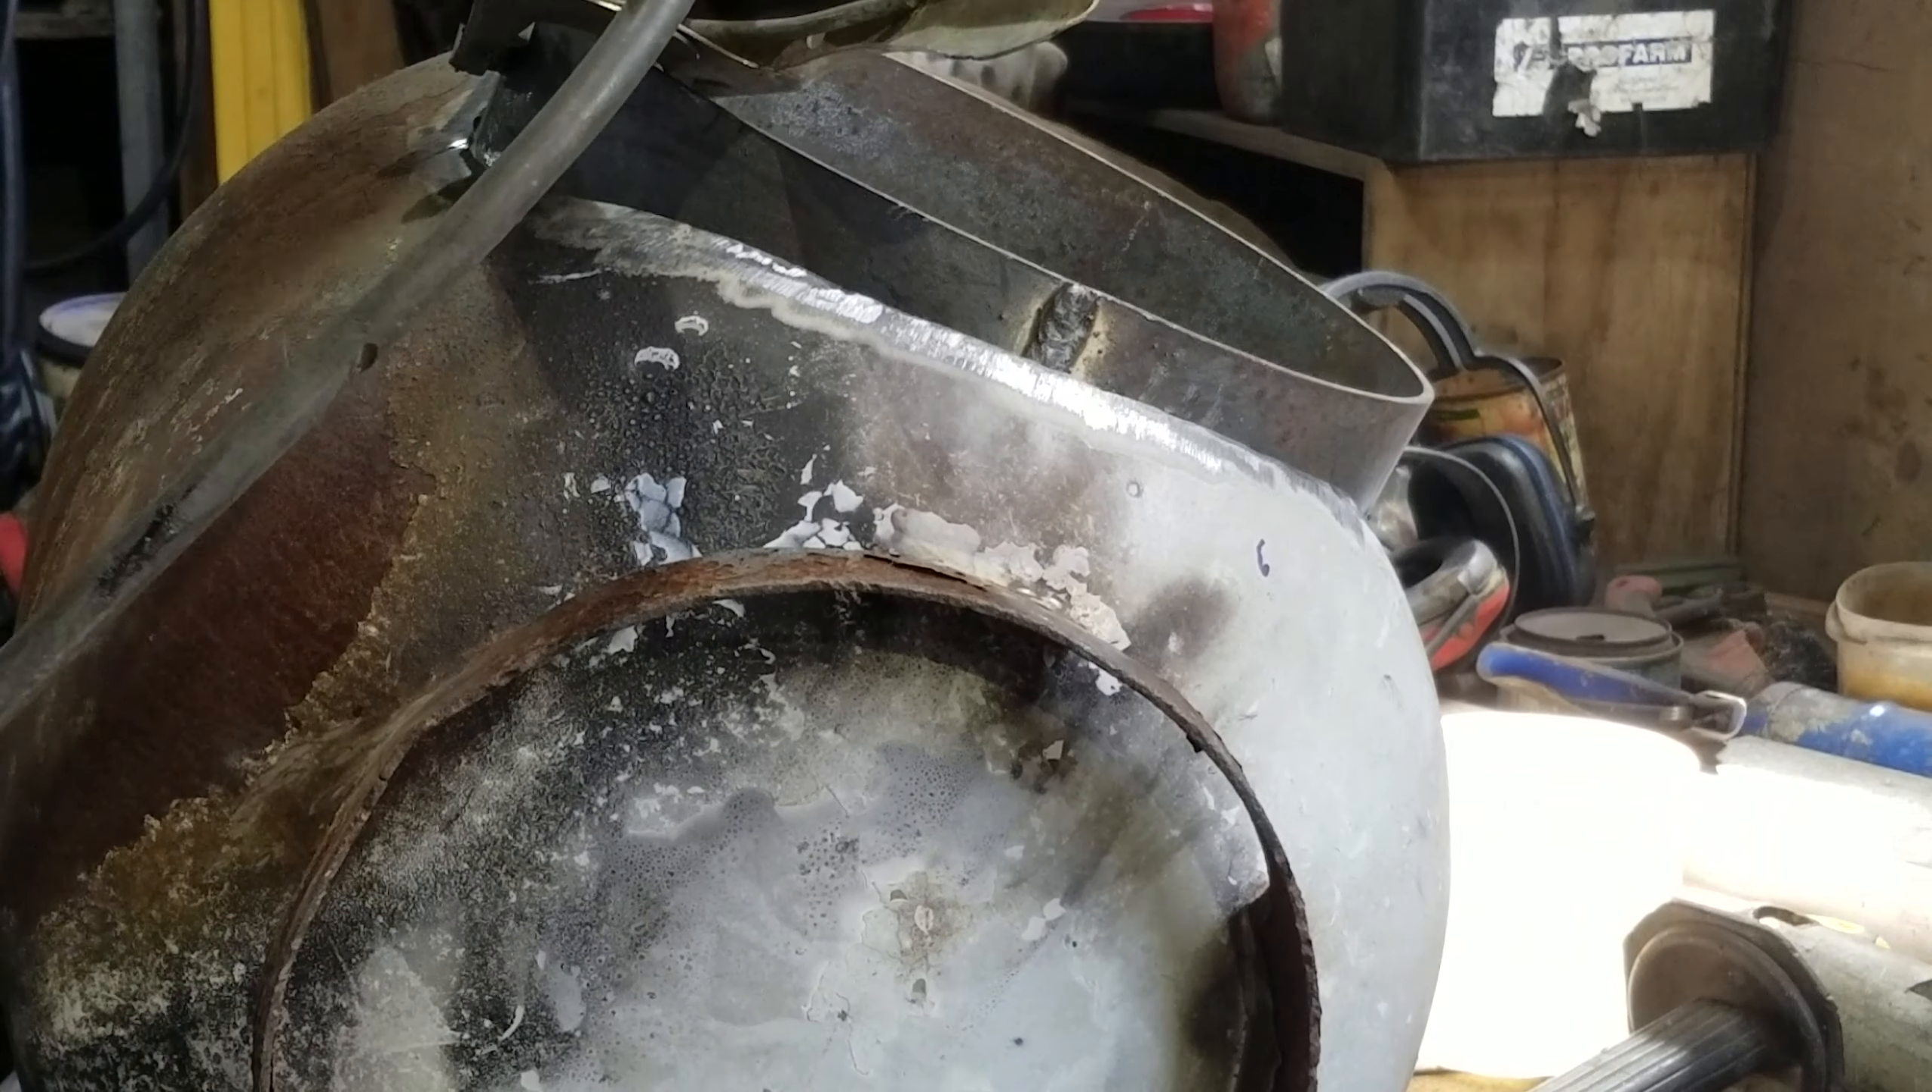Notice that I've still got that scabby old ring on the bottom of the LPG propane cylinder. I'm leaving that there until the job's almost finished.